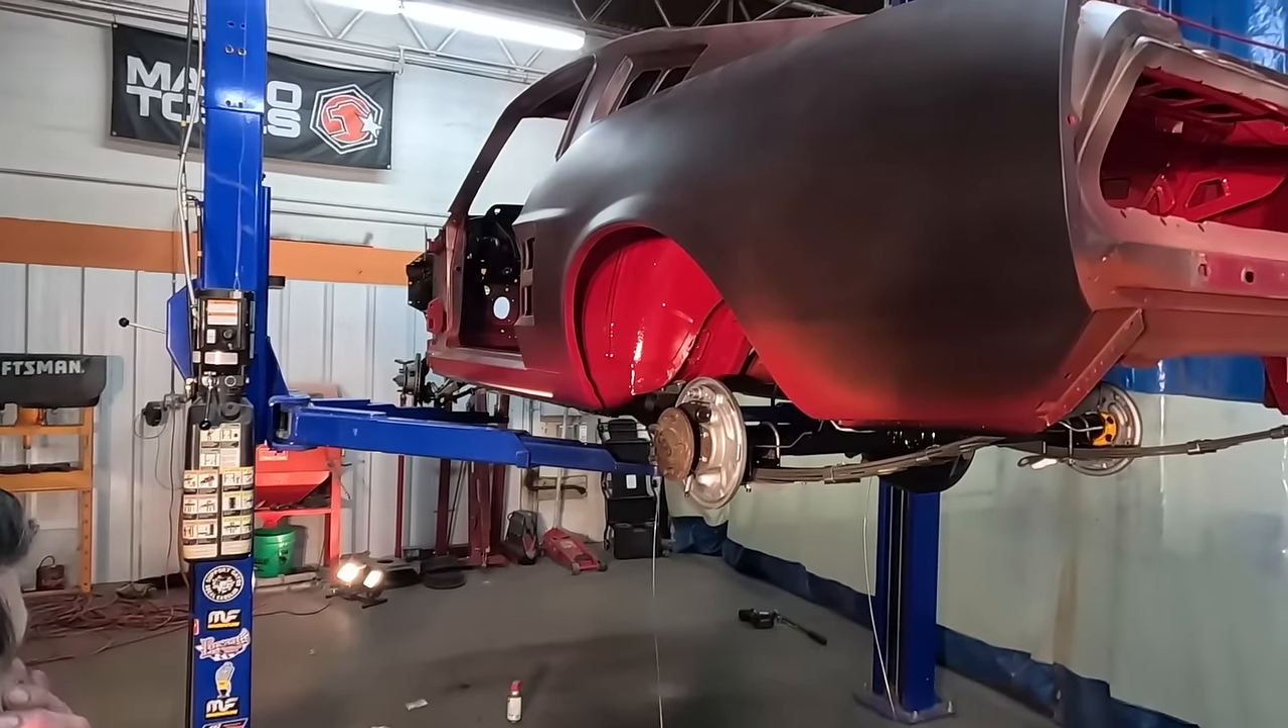Still hunting stock rims for the shelby so none to install yet but the car was a roller.